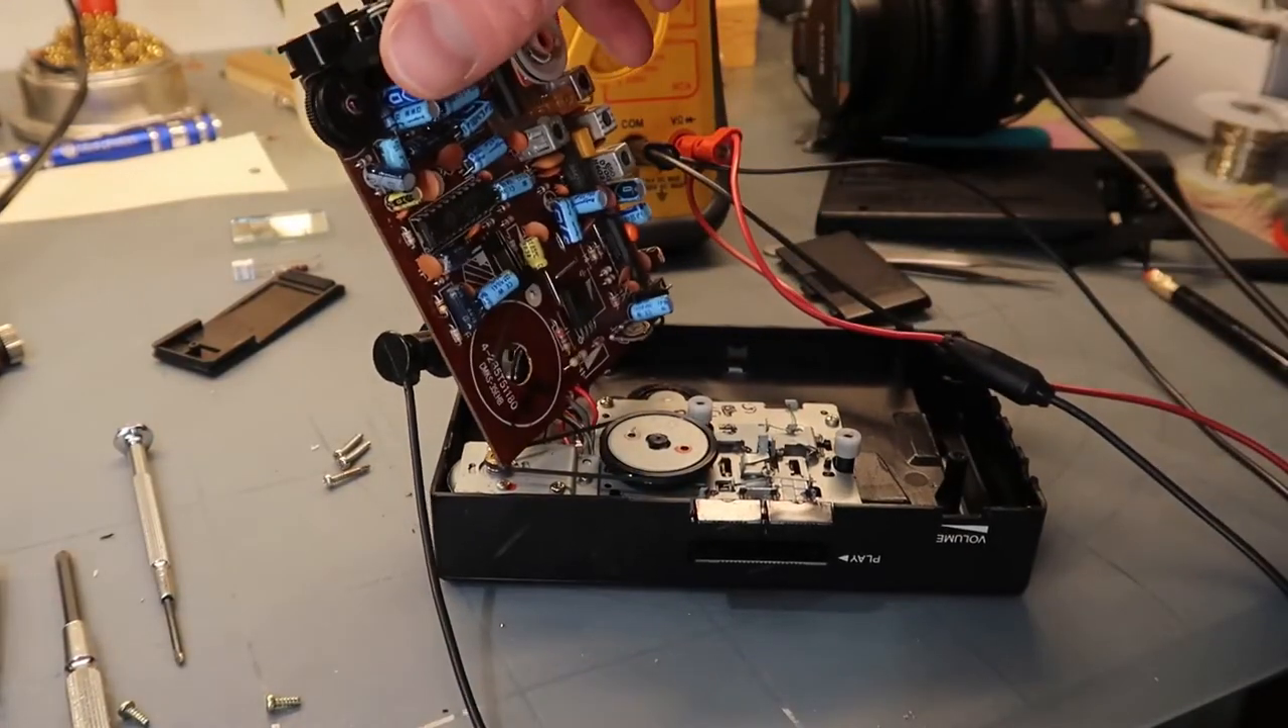Well, I took the board off here, and luckily it pops right up. You can see all the parts.